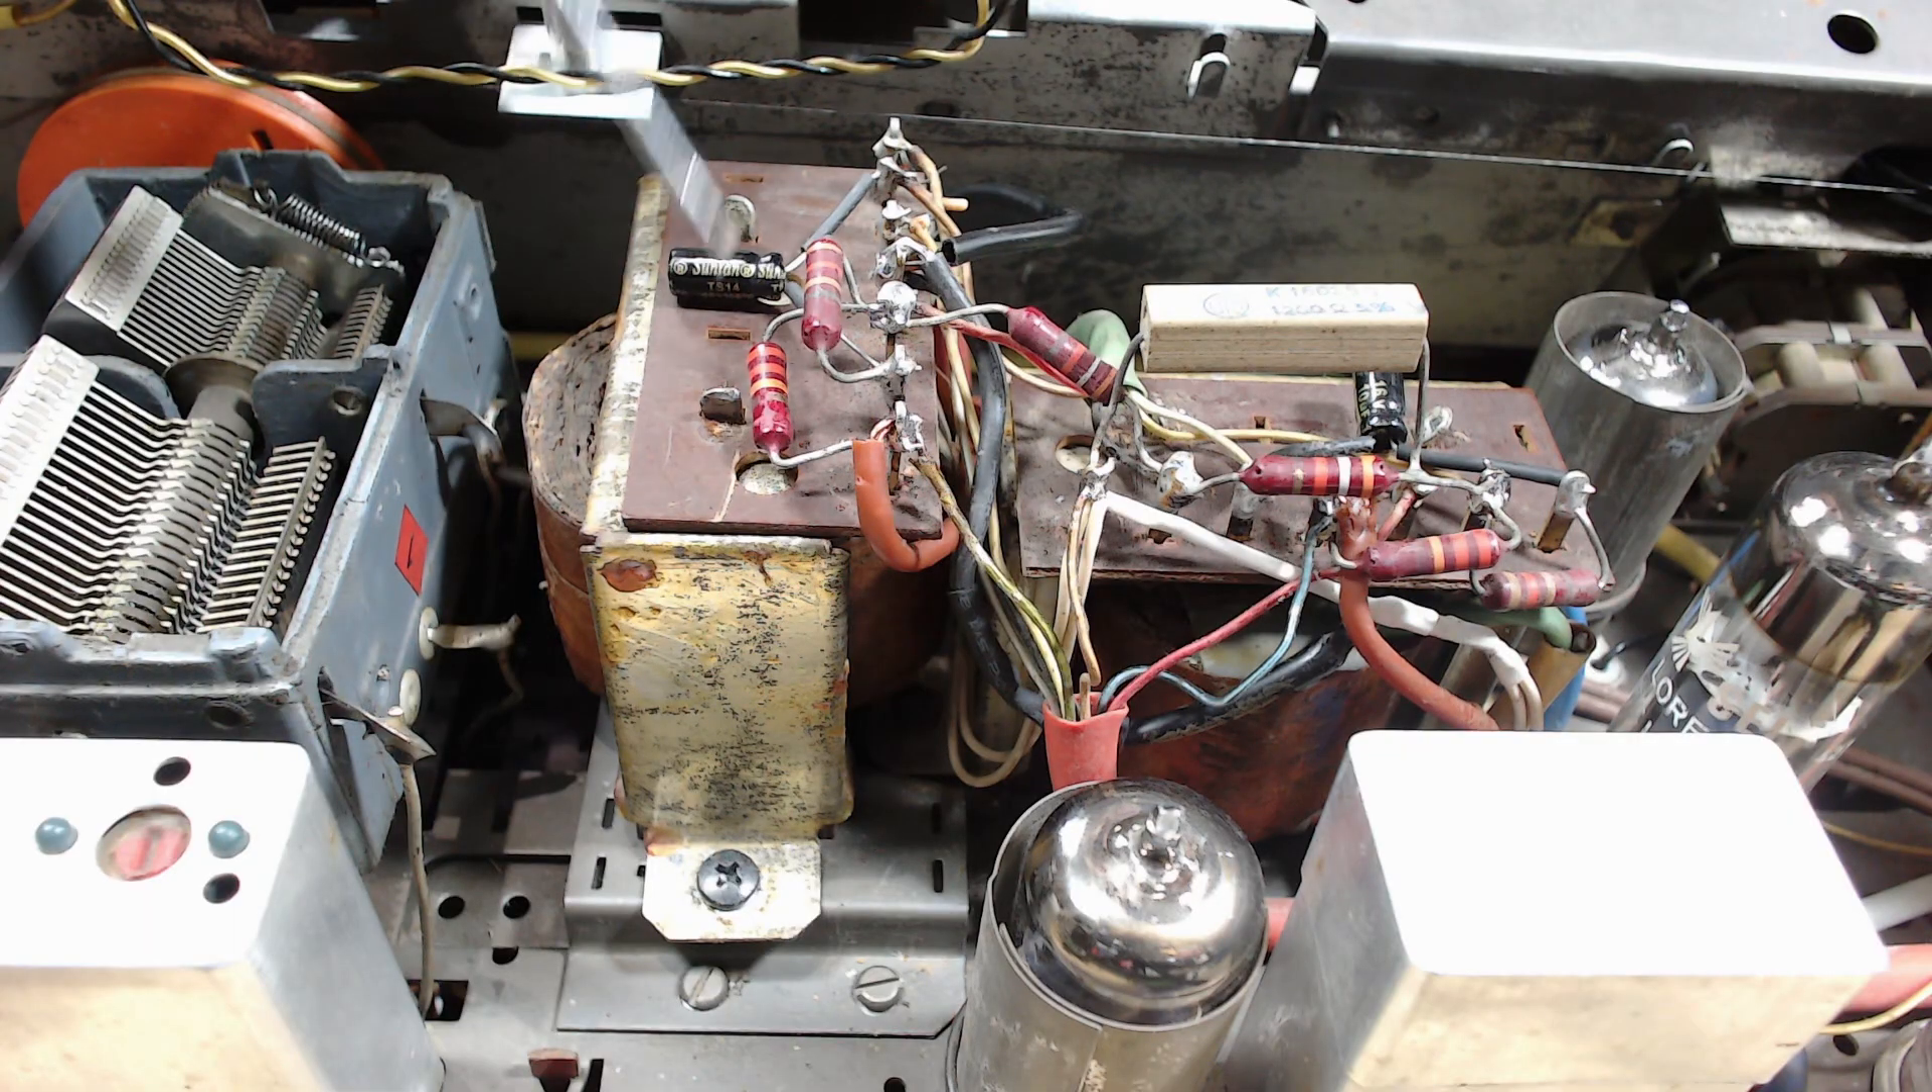I've got the transformers mounted and I've actually skipped ahead a bit.